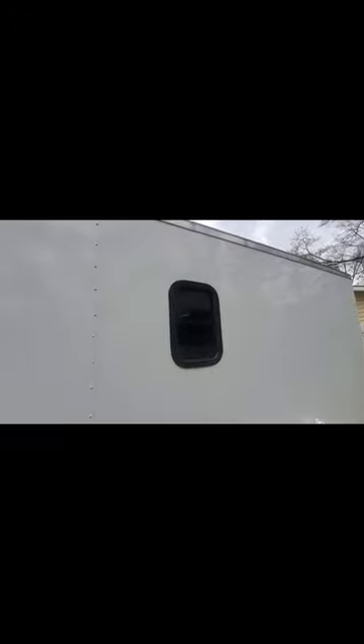Good news is we have a window now it fits perfect.